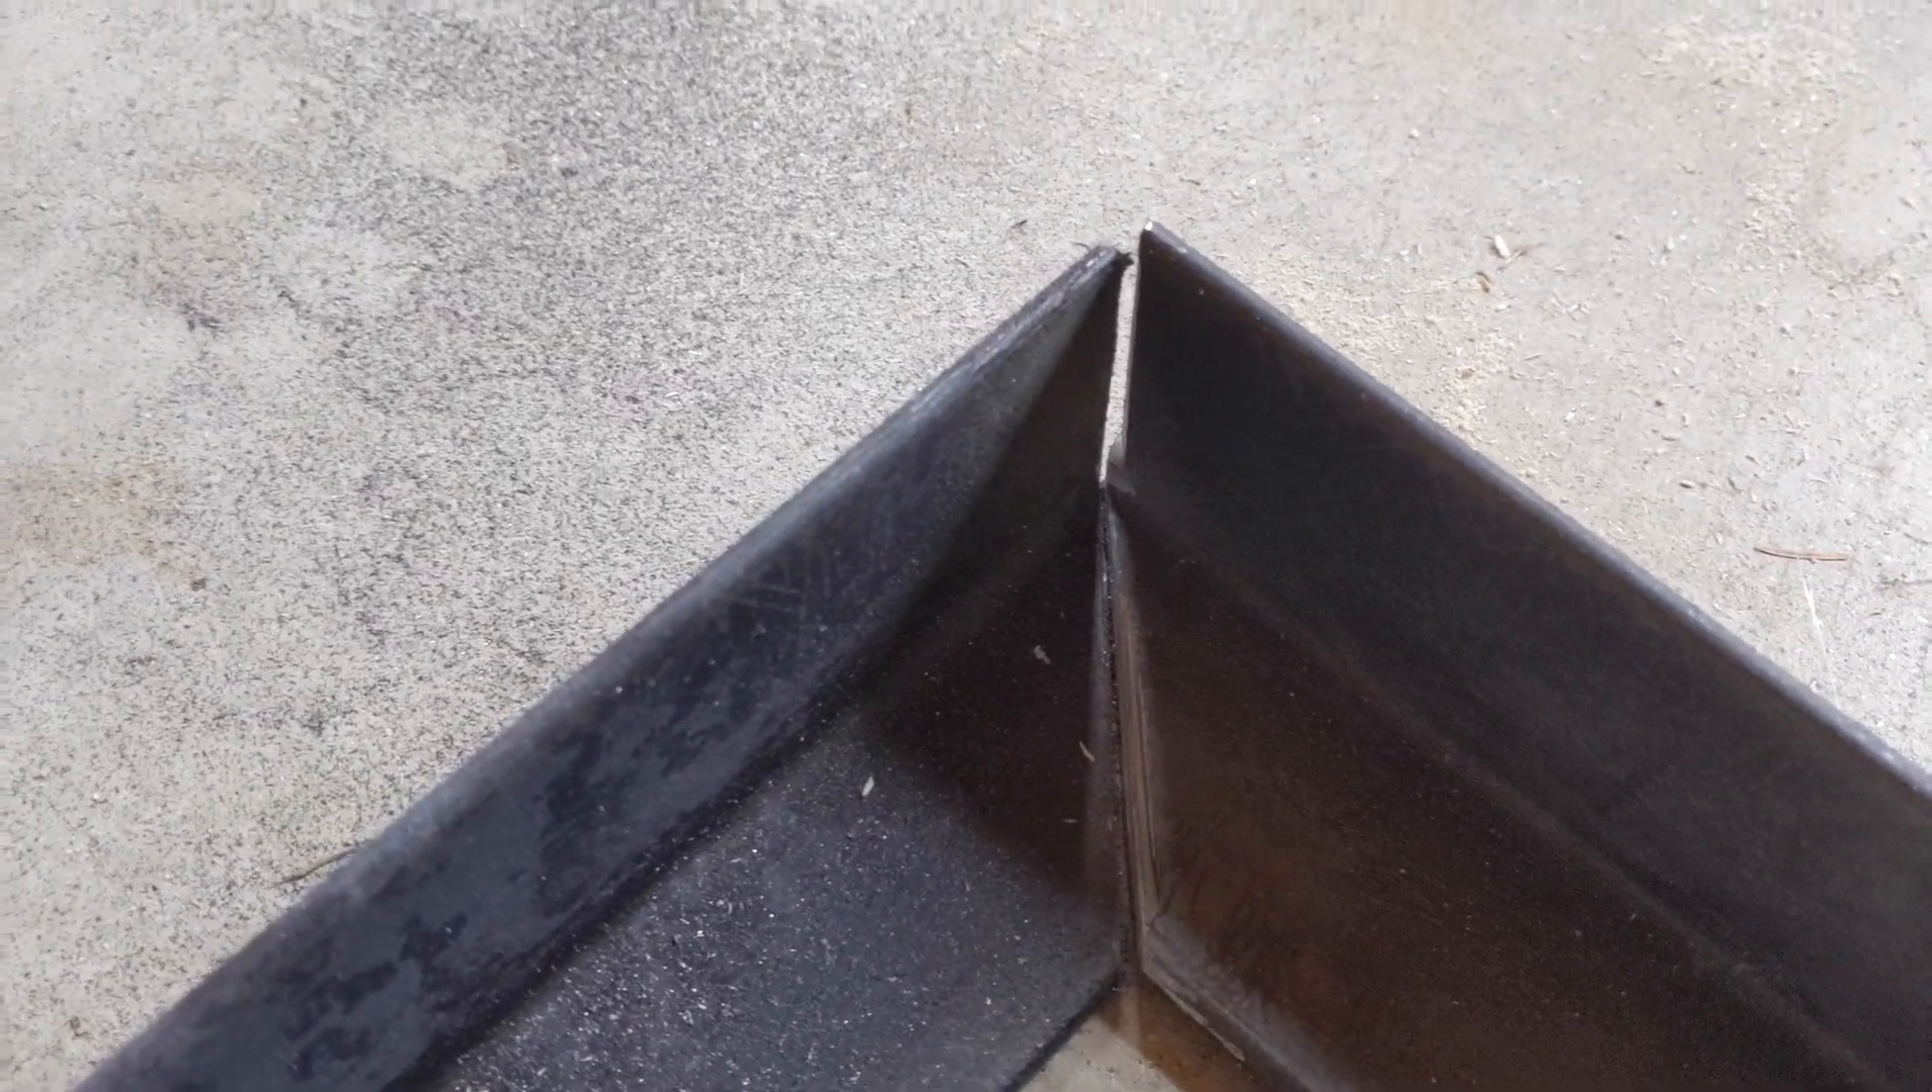These gaps here are definitely too big.